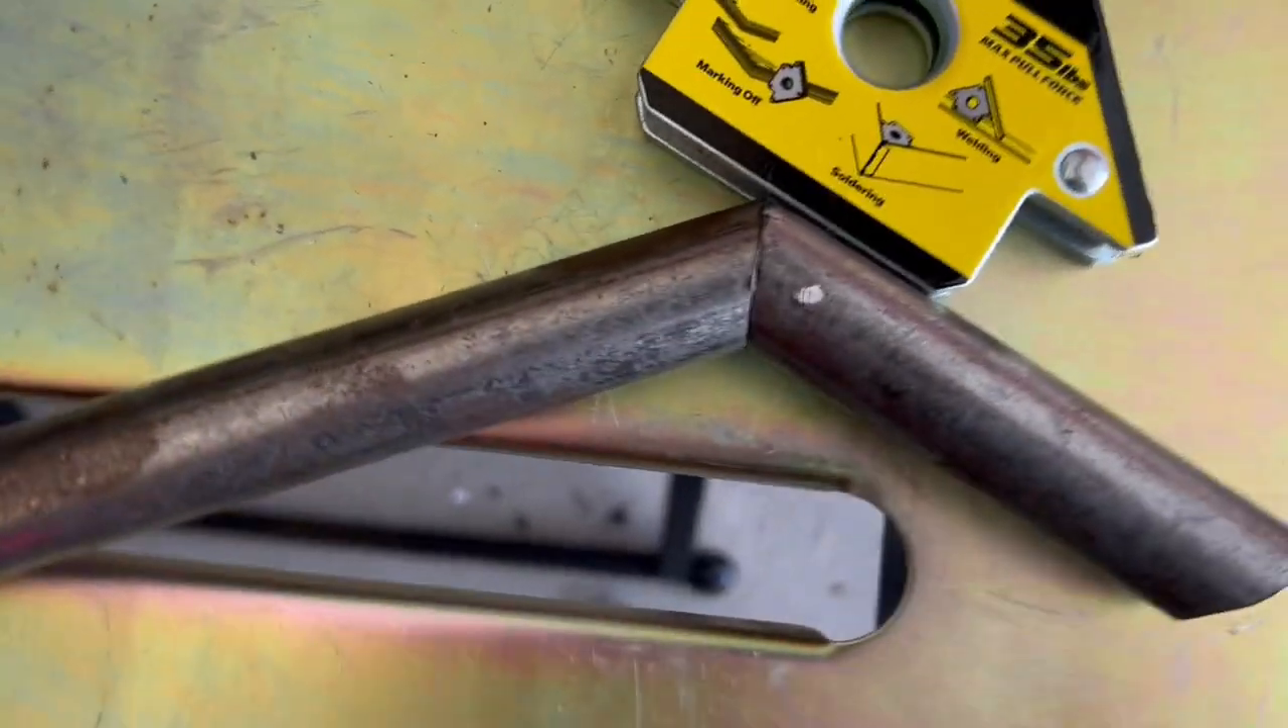Looks like we have good flush connection.